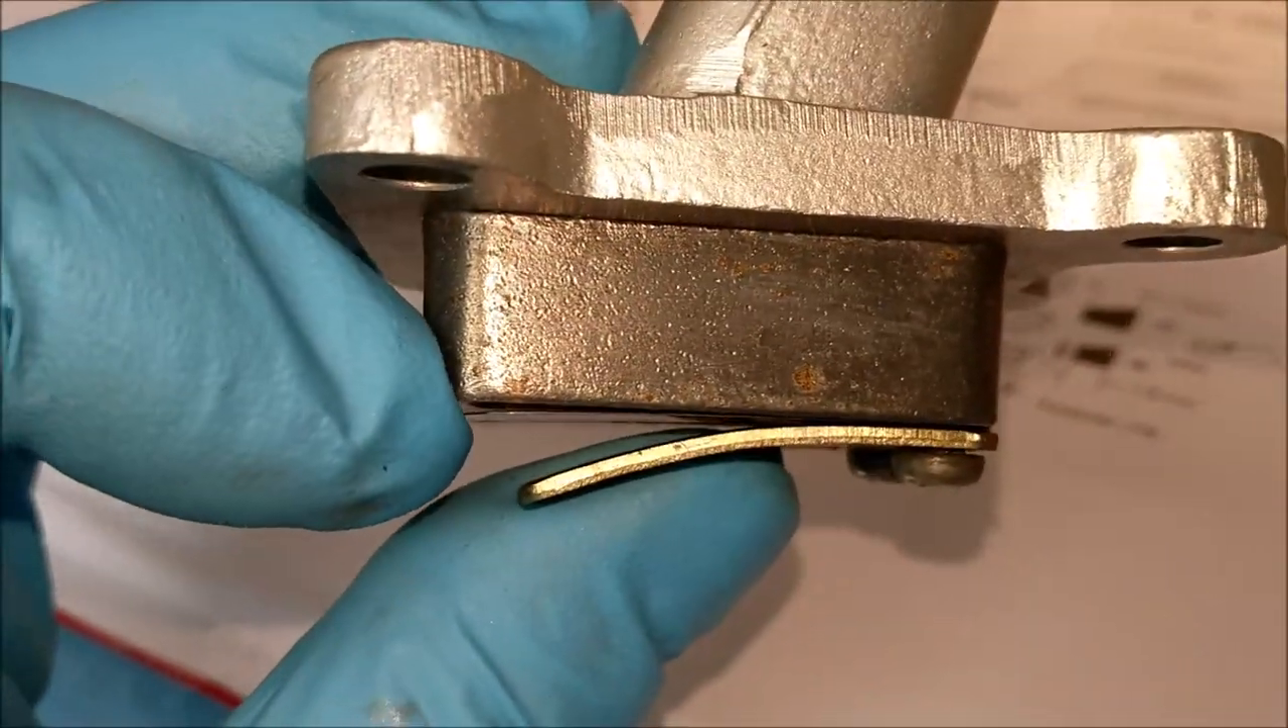Now as you look at that, I have a little bit of gap between the valve and the housing.